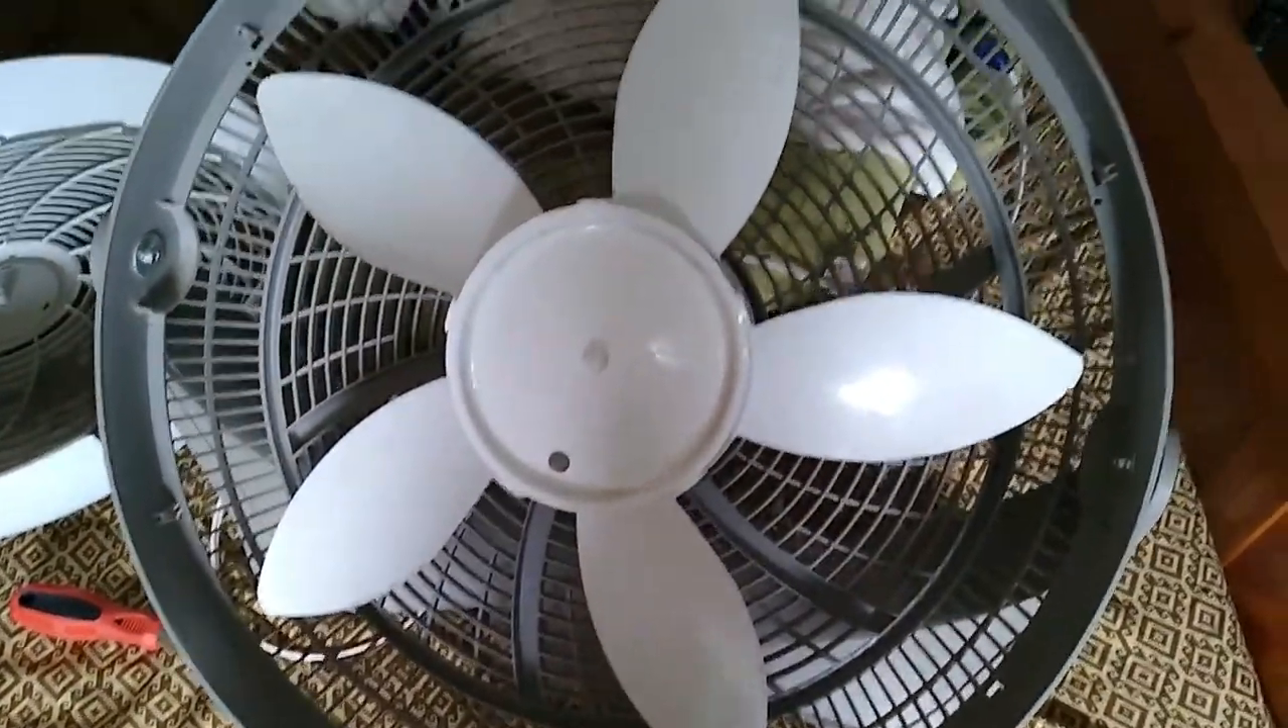Front cover is off i can get to the blade.